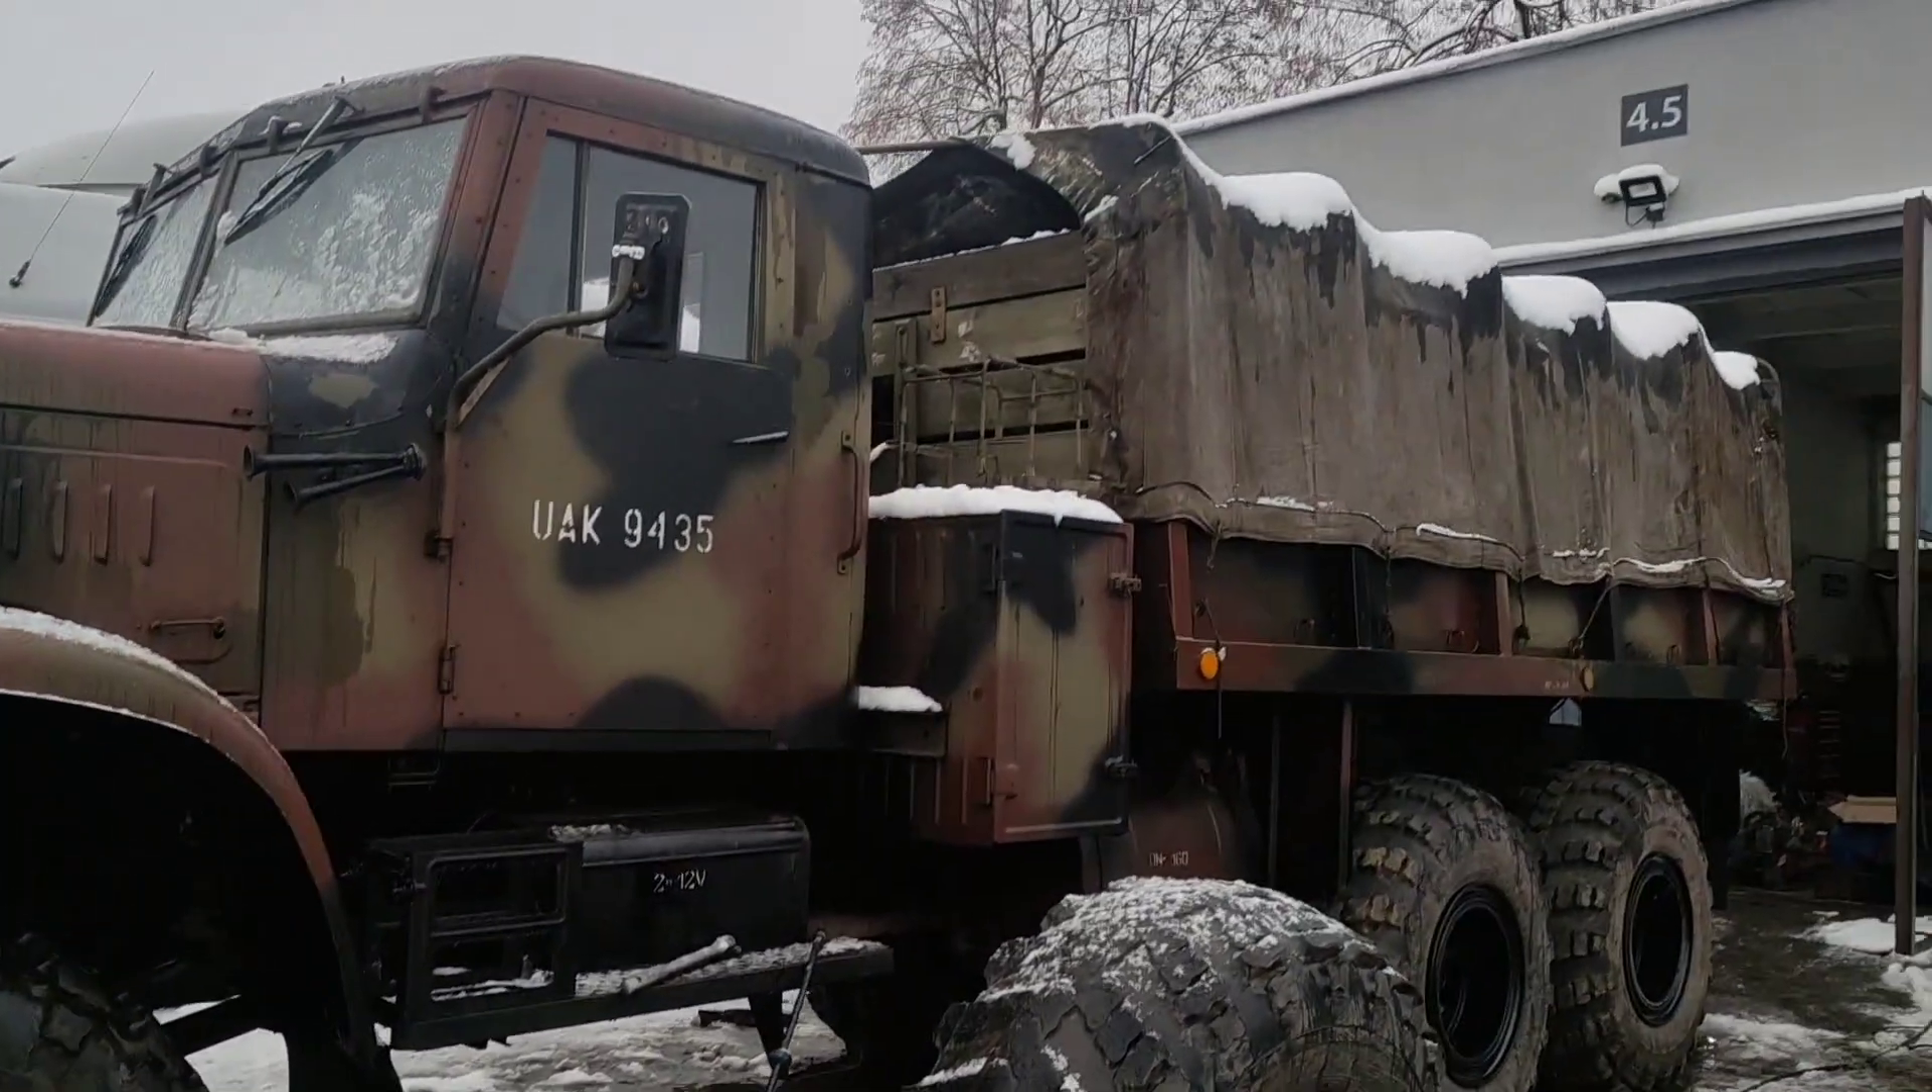Tylne, koła już pozakładane na gotowo, no krazik już nabiera, nabiera wyglądu, naprawdę fajnie to wszystko wygląda.